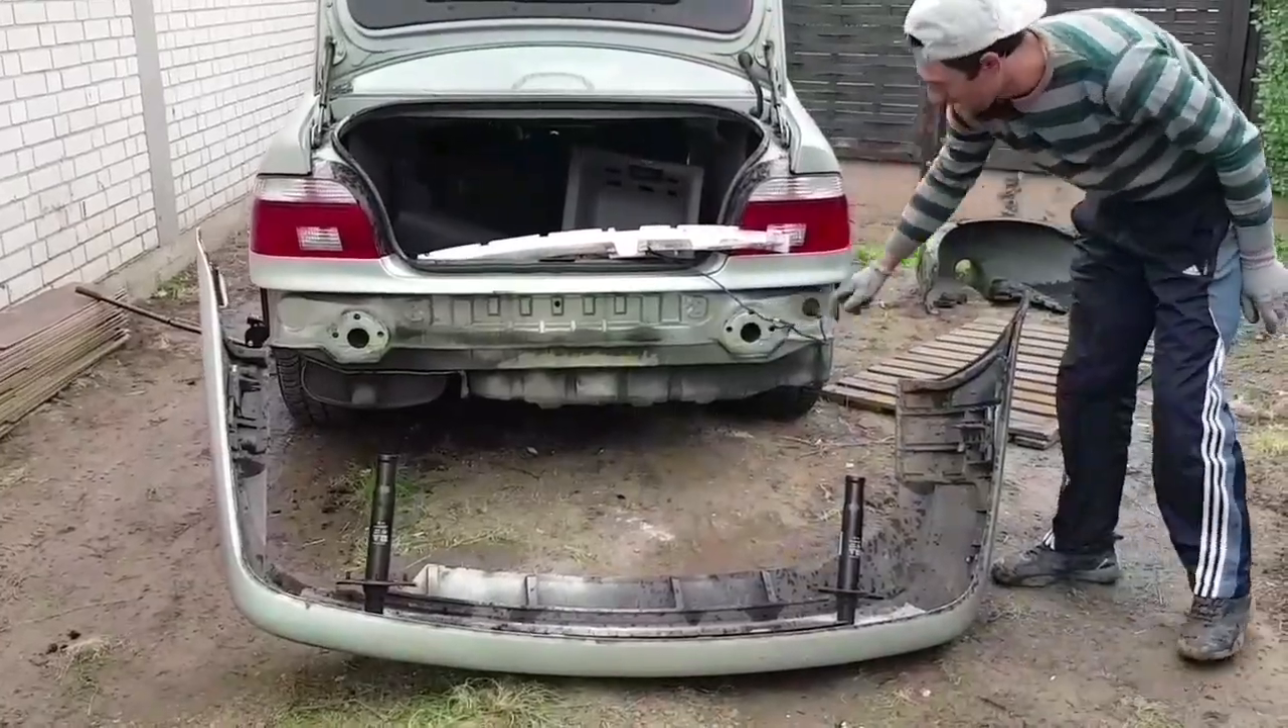You can see the bumper is off and now I'm going to start cleaning the rust and I'm pretty happy because the rust is not that much here underneath just like a few points.